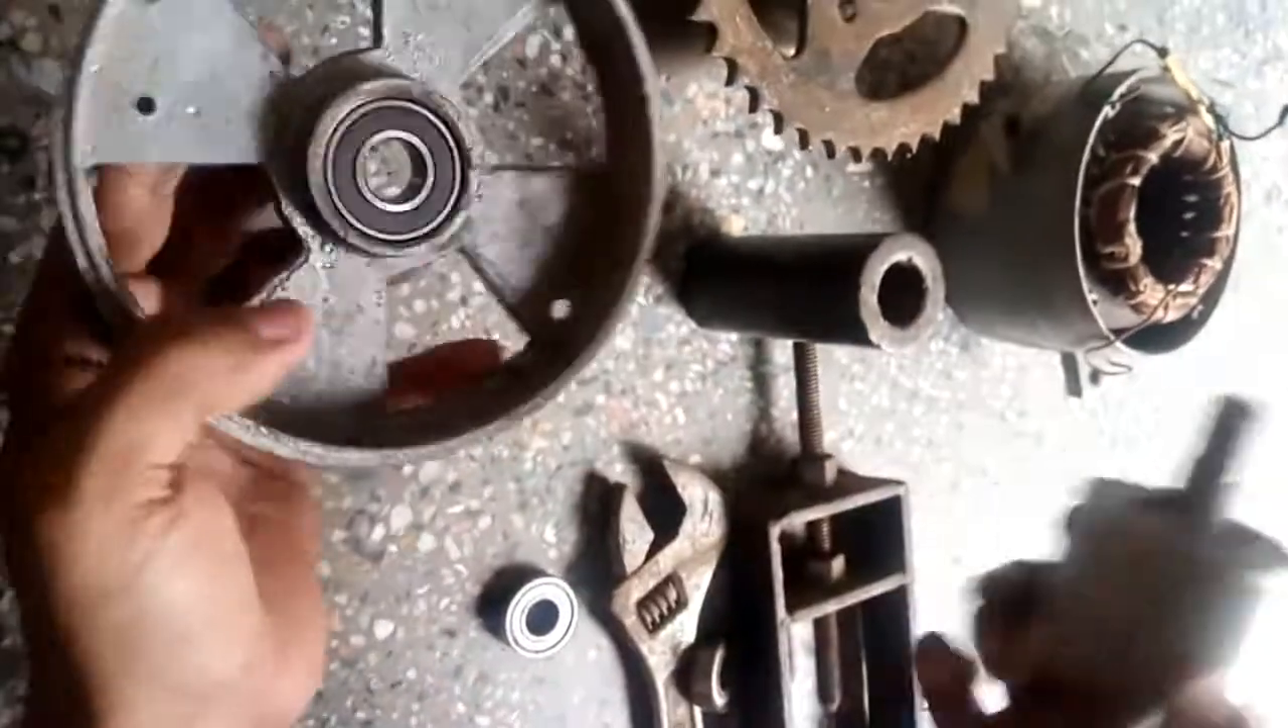یہاں پر یہ بیرنگ بھی جو ہے وہ اپنے کپ کے اندر جو ہے وہ بیٹھ چکا ہے۔